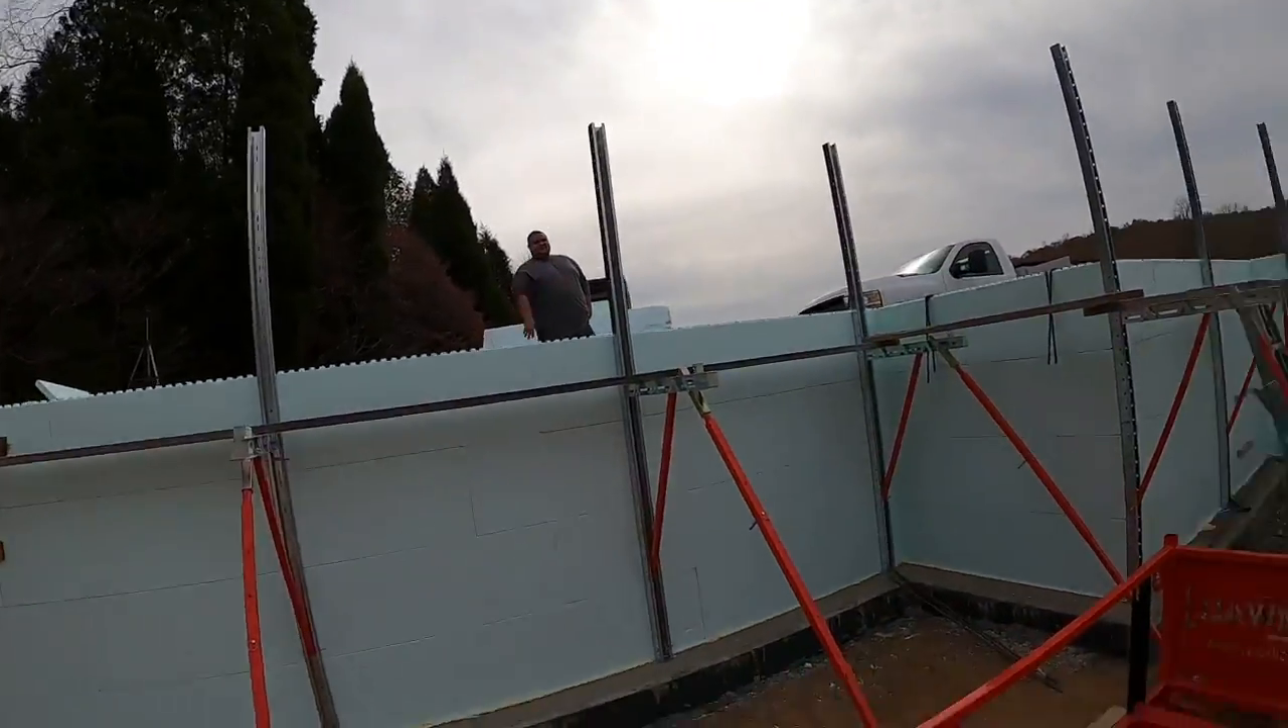There's what she looks like after we got all the braces up. I wasn't here for most of them.